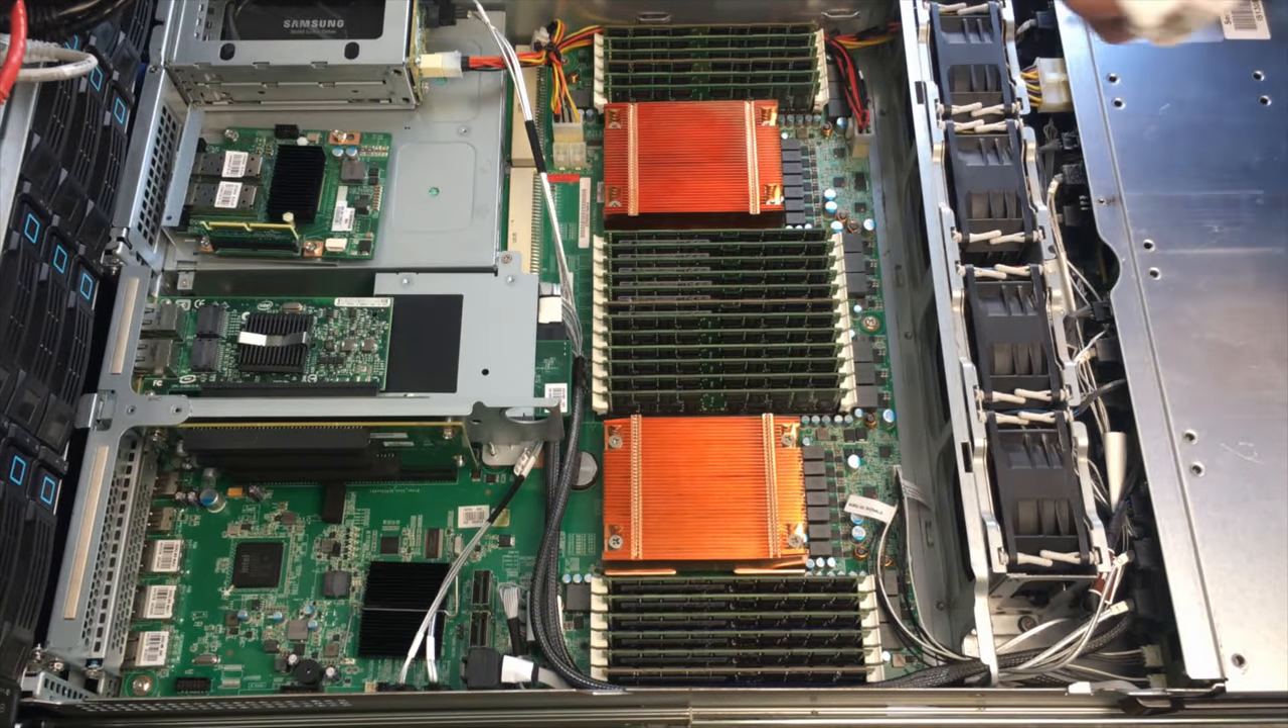All right both uh heat sinks are in place.